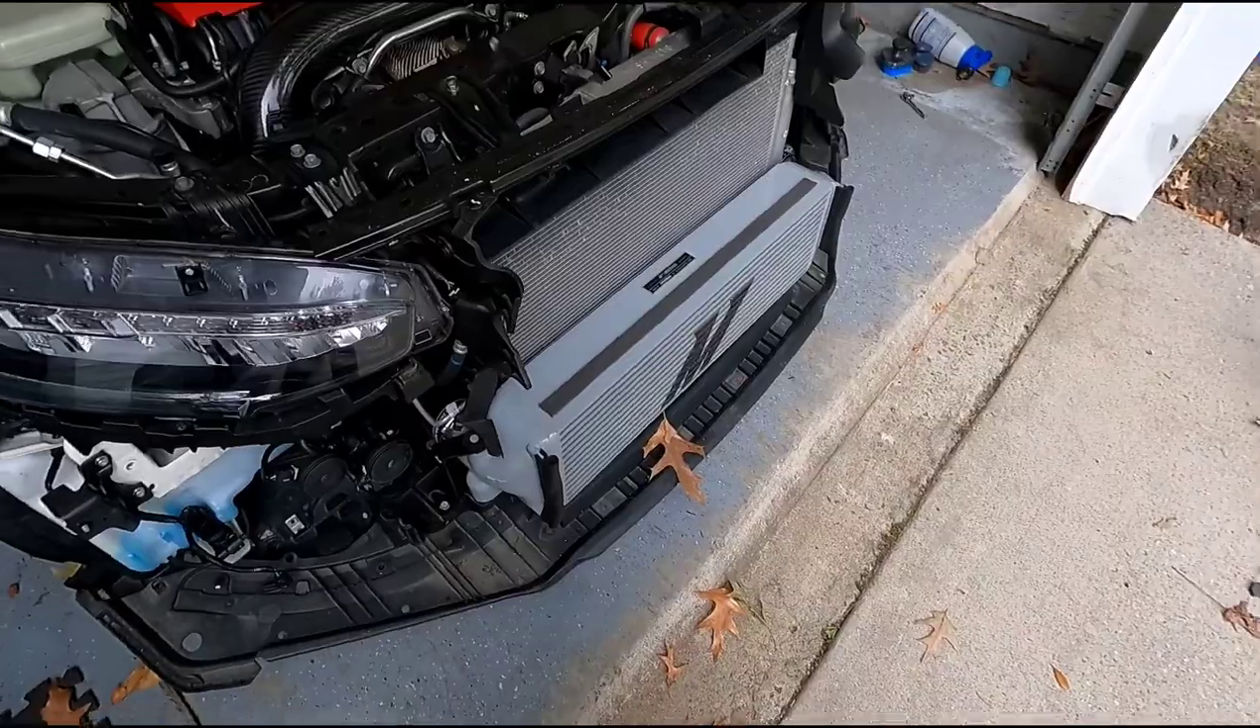I got my bumper off but I can't put the chassis mount on until I get my front bumper reinforcement bar.